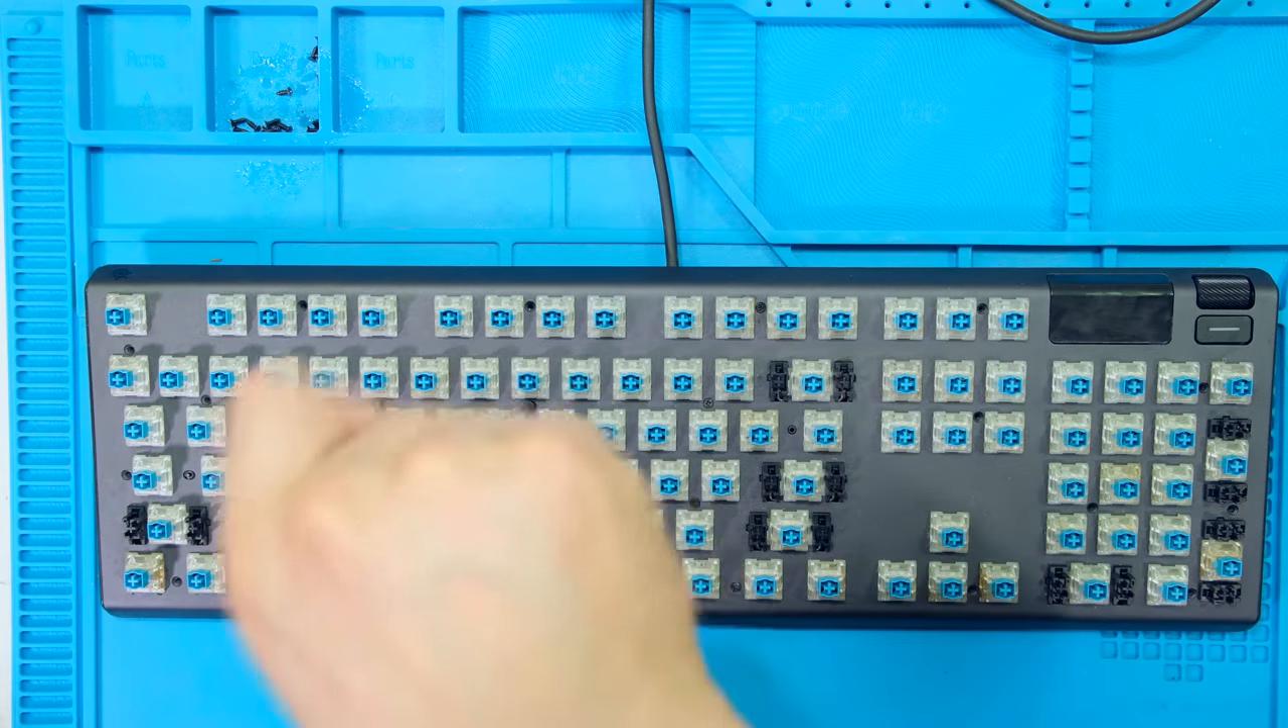So all I need to do is put the screws in and put all the keys back on.